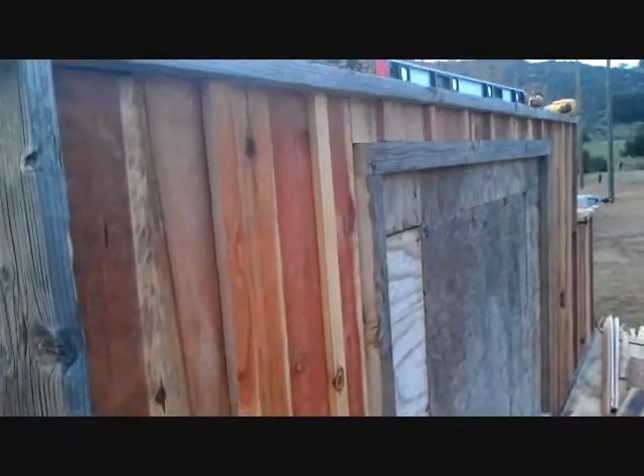All right I got most of the siding finished up here at the top.